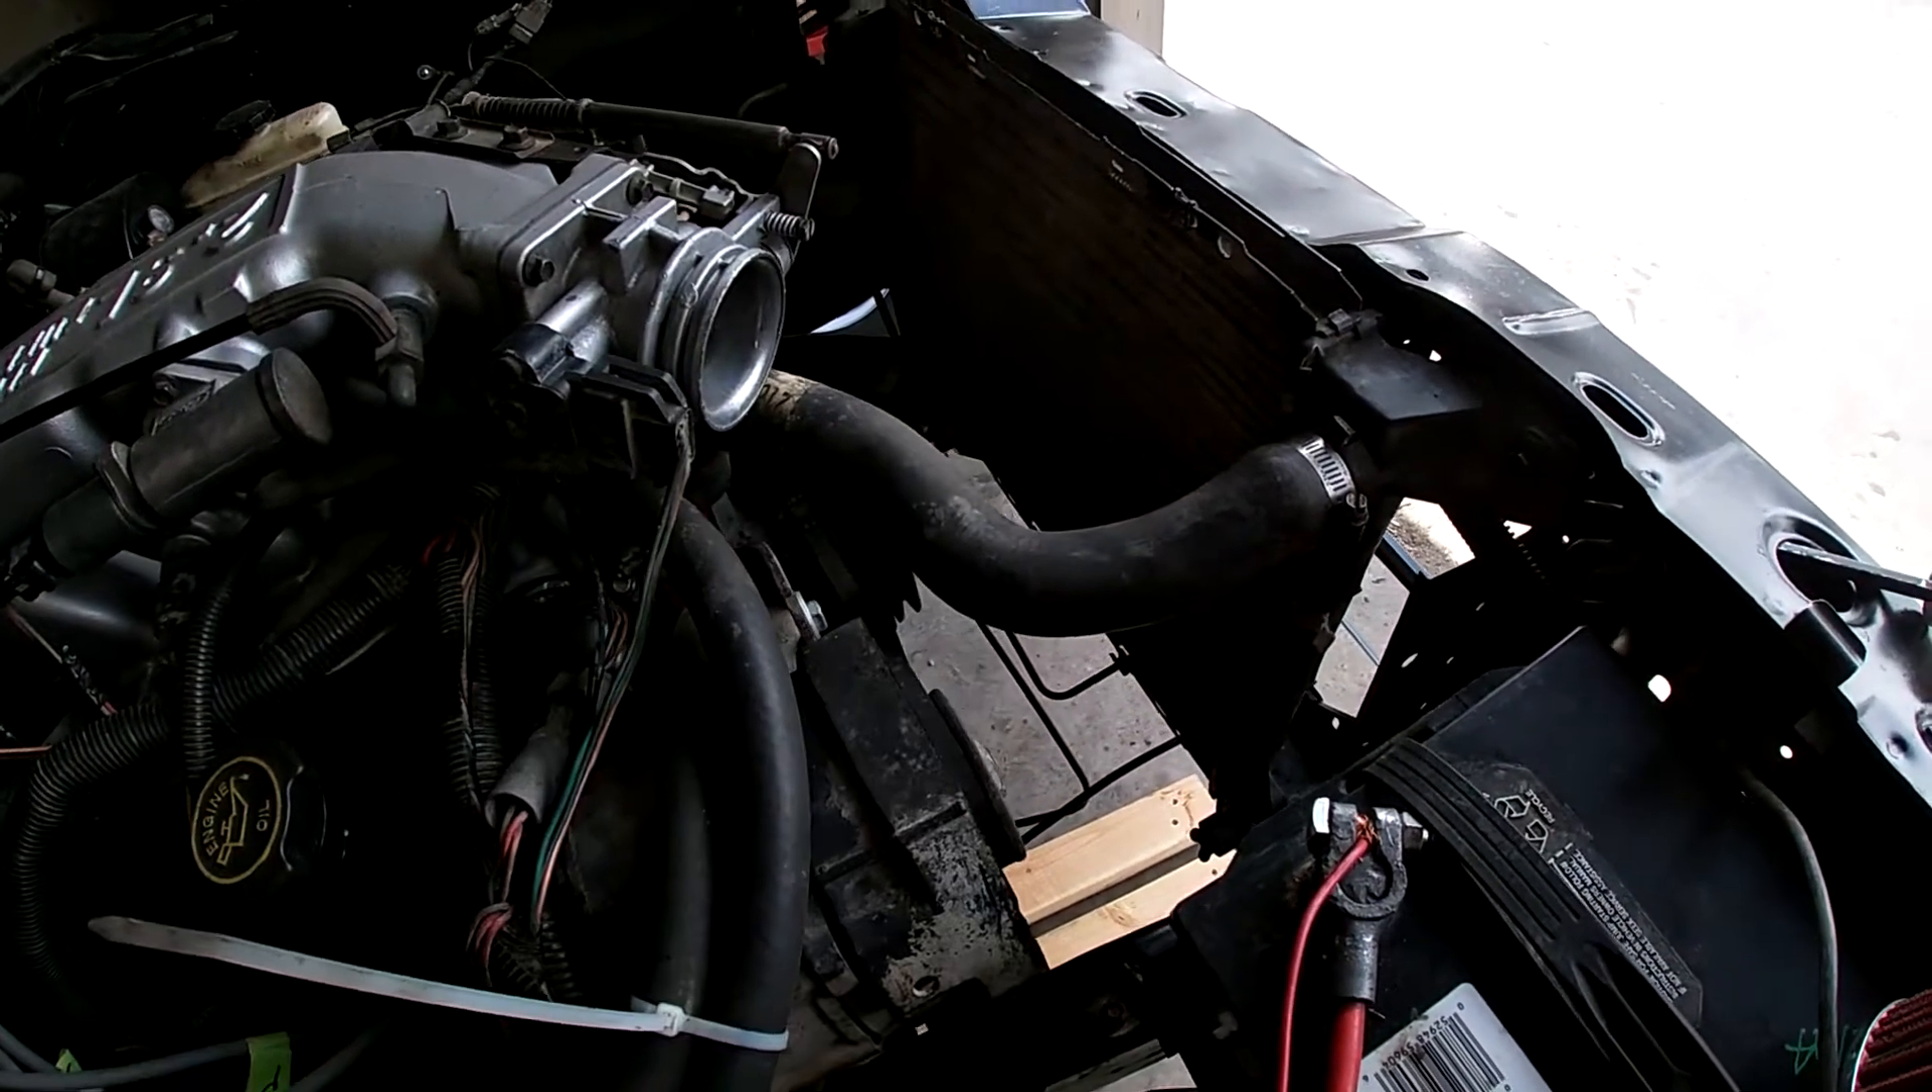The other thing is my cooling fan as you guys can tell i still don't have one in there yet.